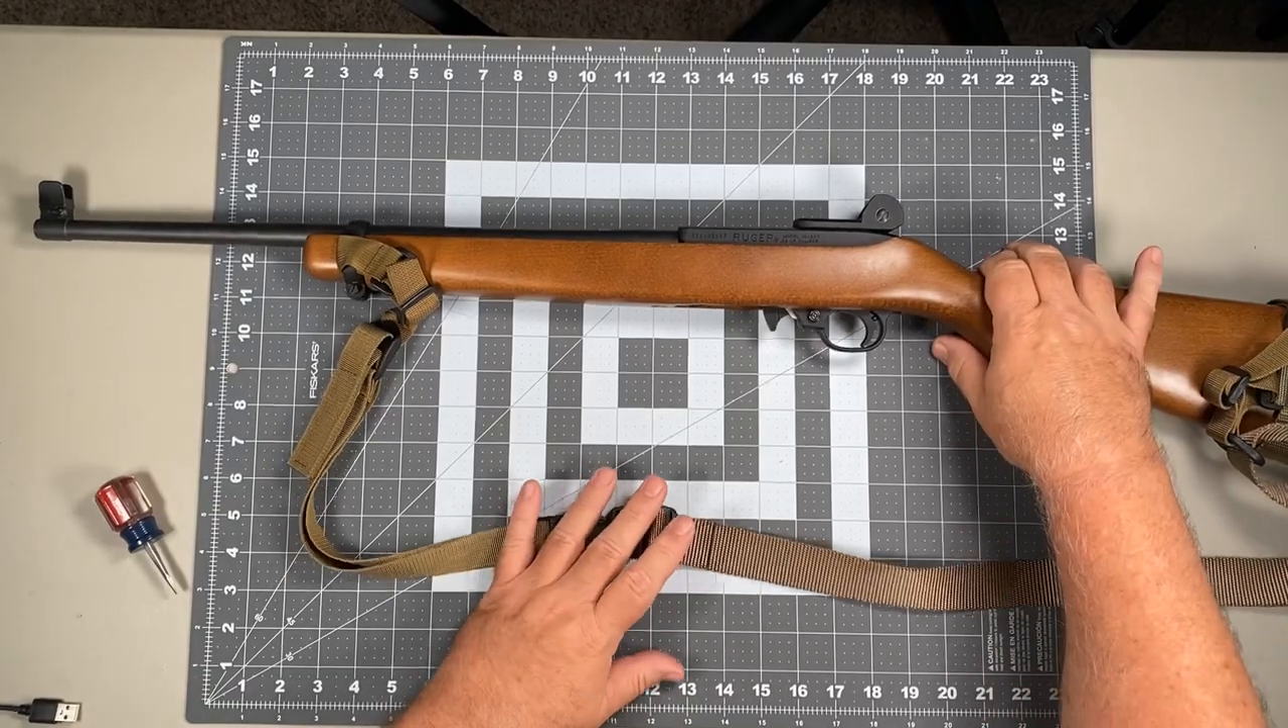And that is your Raptor two-point sling fully installed on your Ruger 1022 carbine.